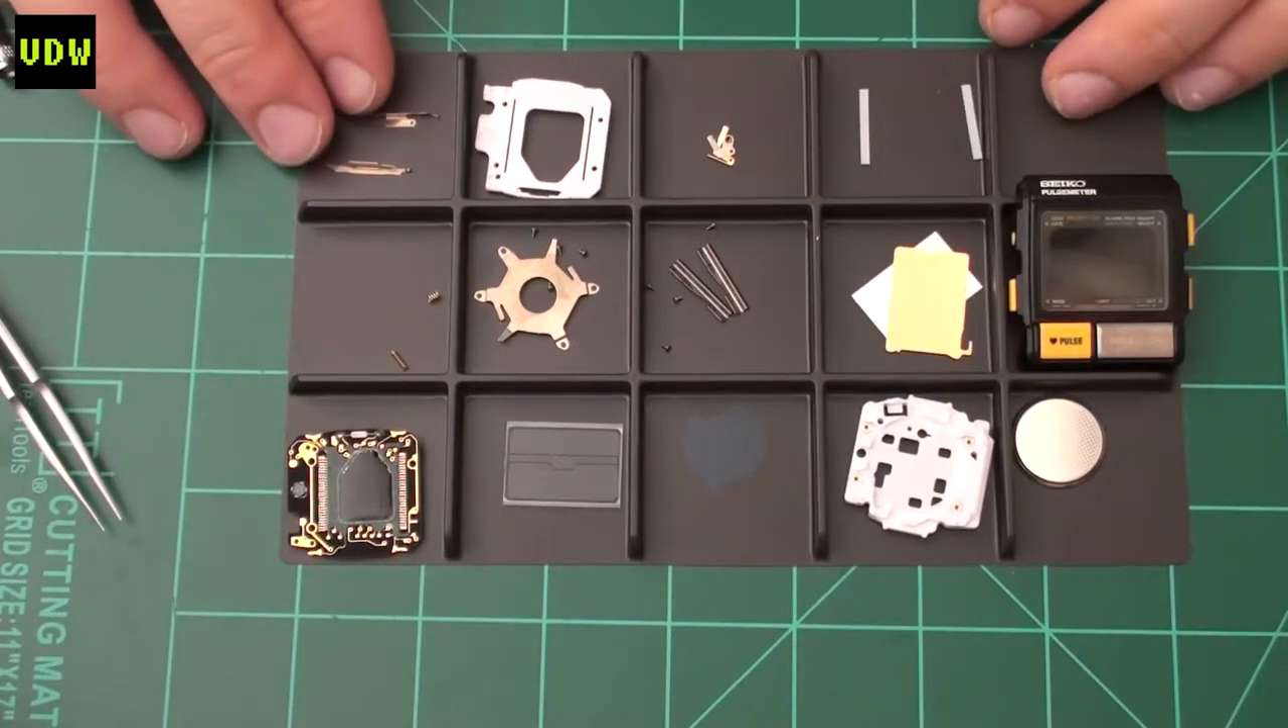And here we have all the parts of the watch stripped out.